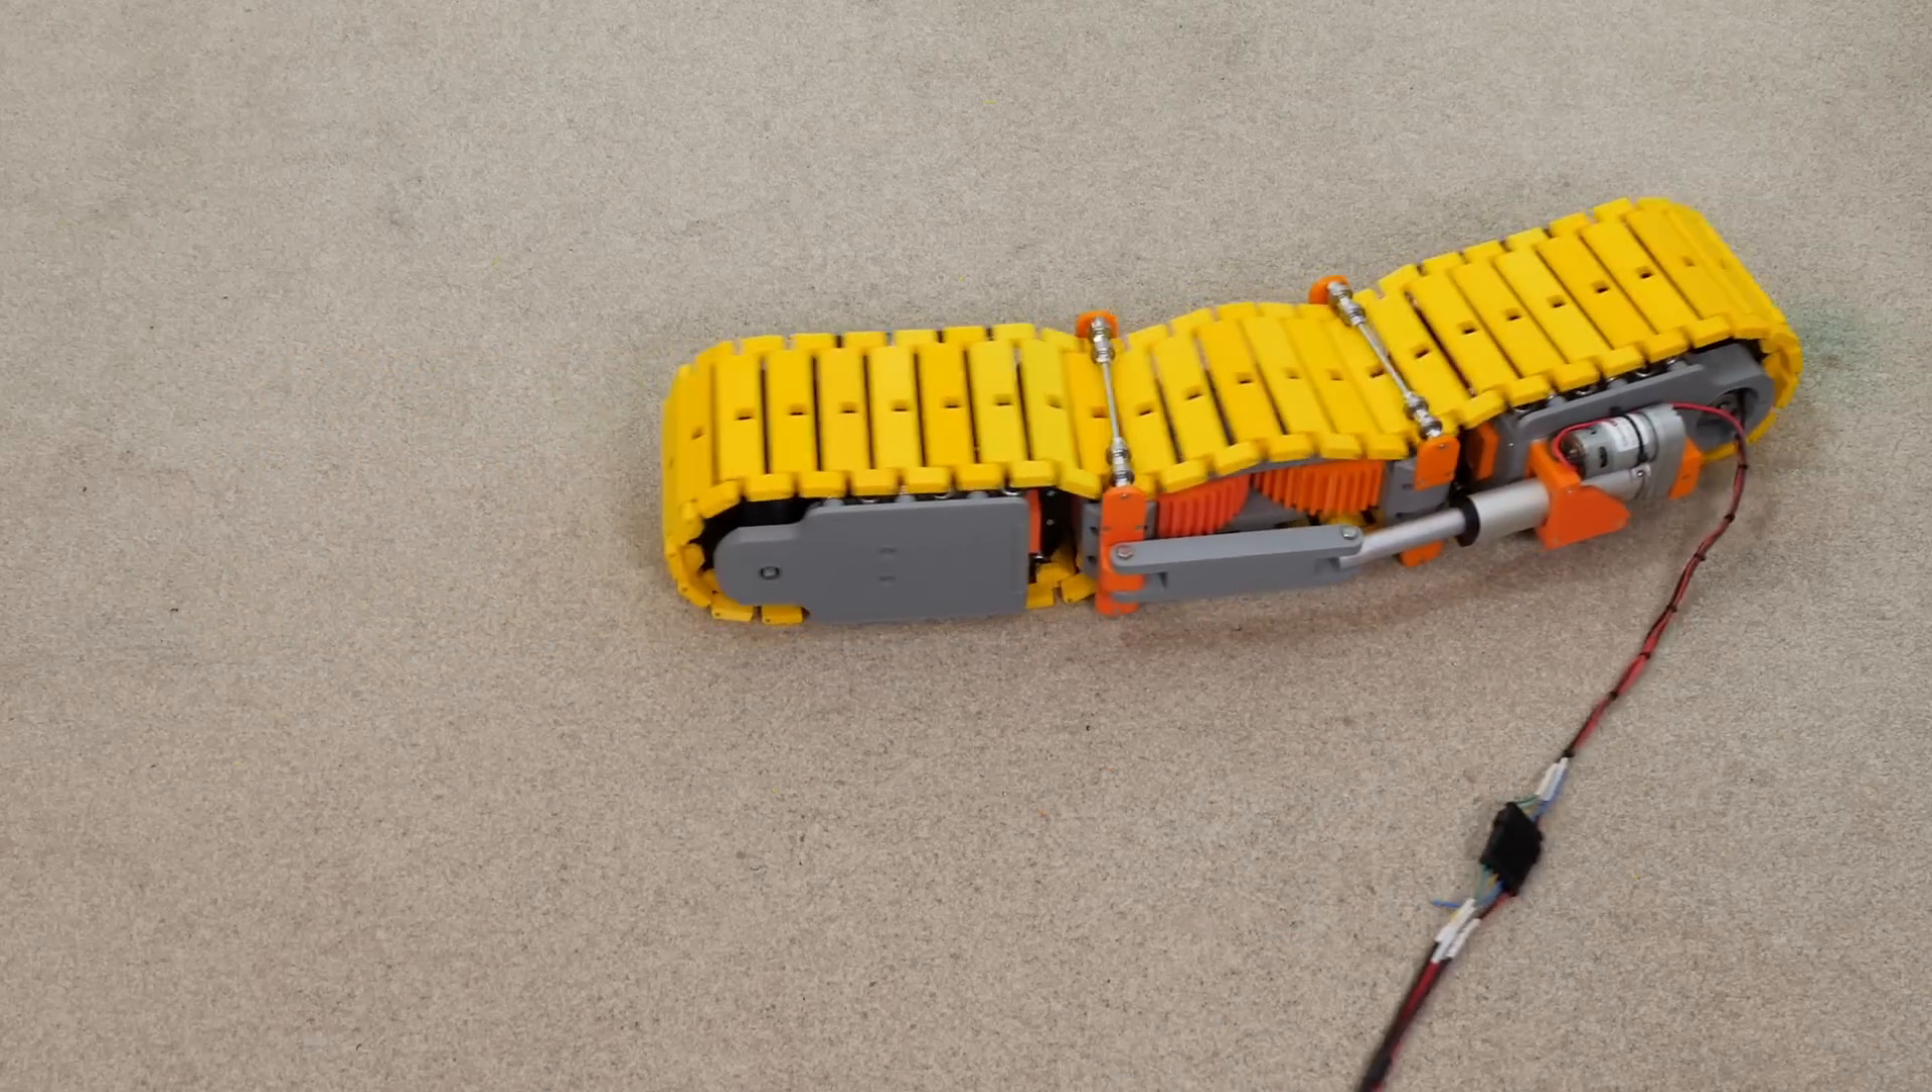My tracks are smooth at the moment and they don't have any grippy rubber on.